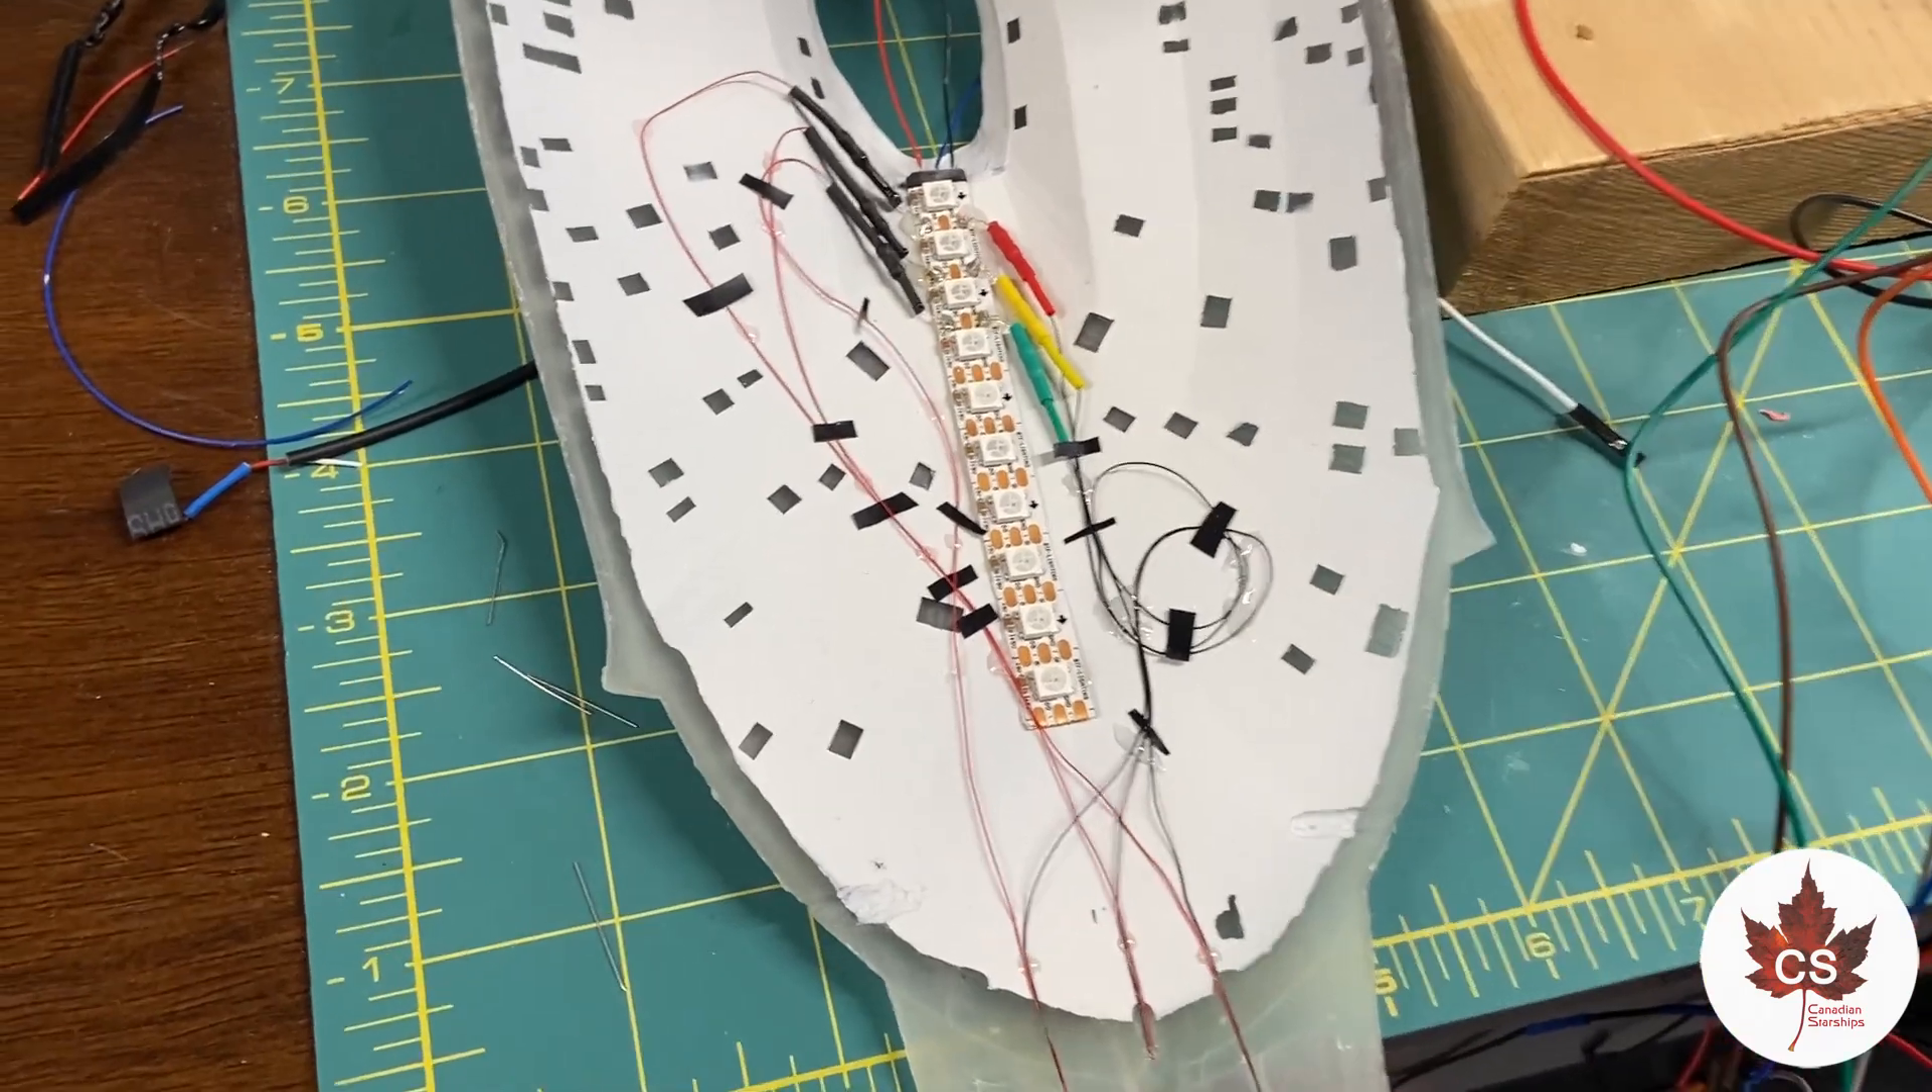All of the wires that I can get consolidated and kind of buckled down have been.